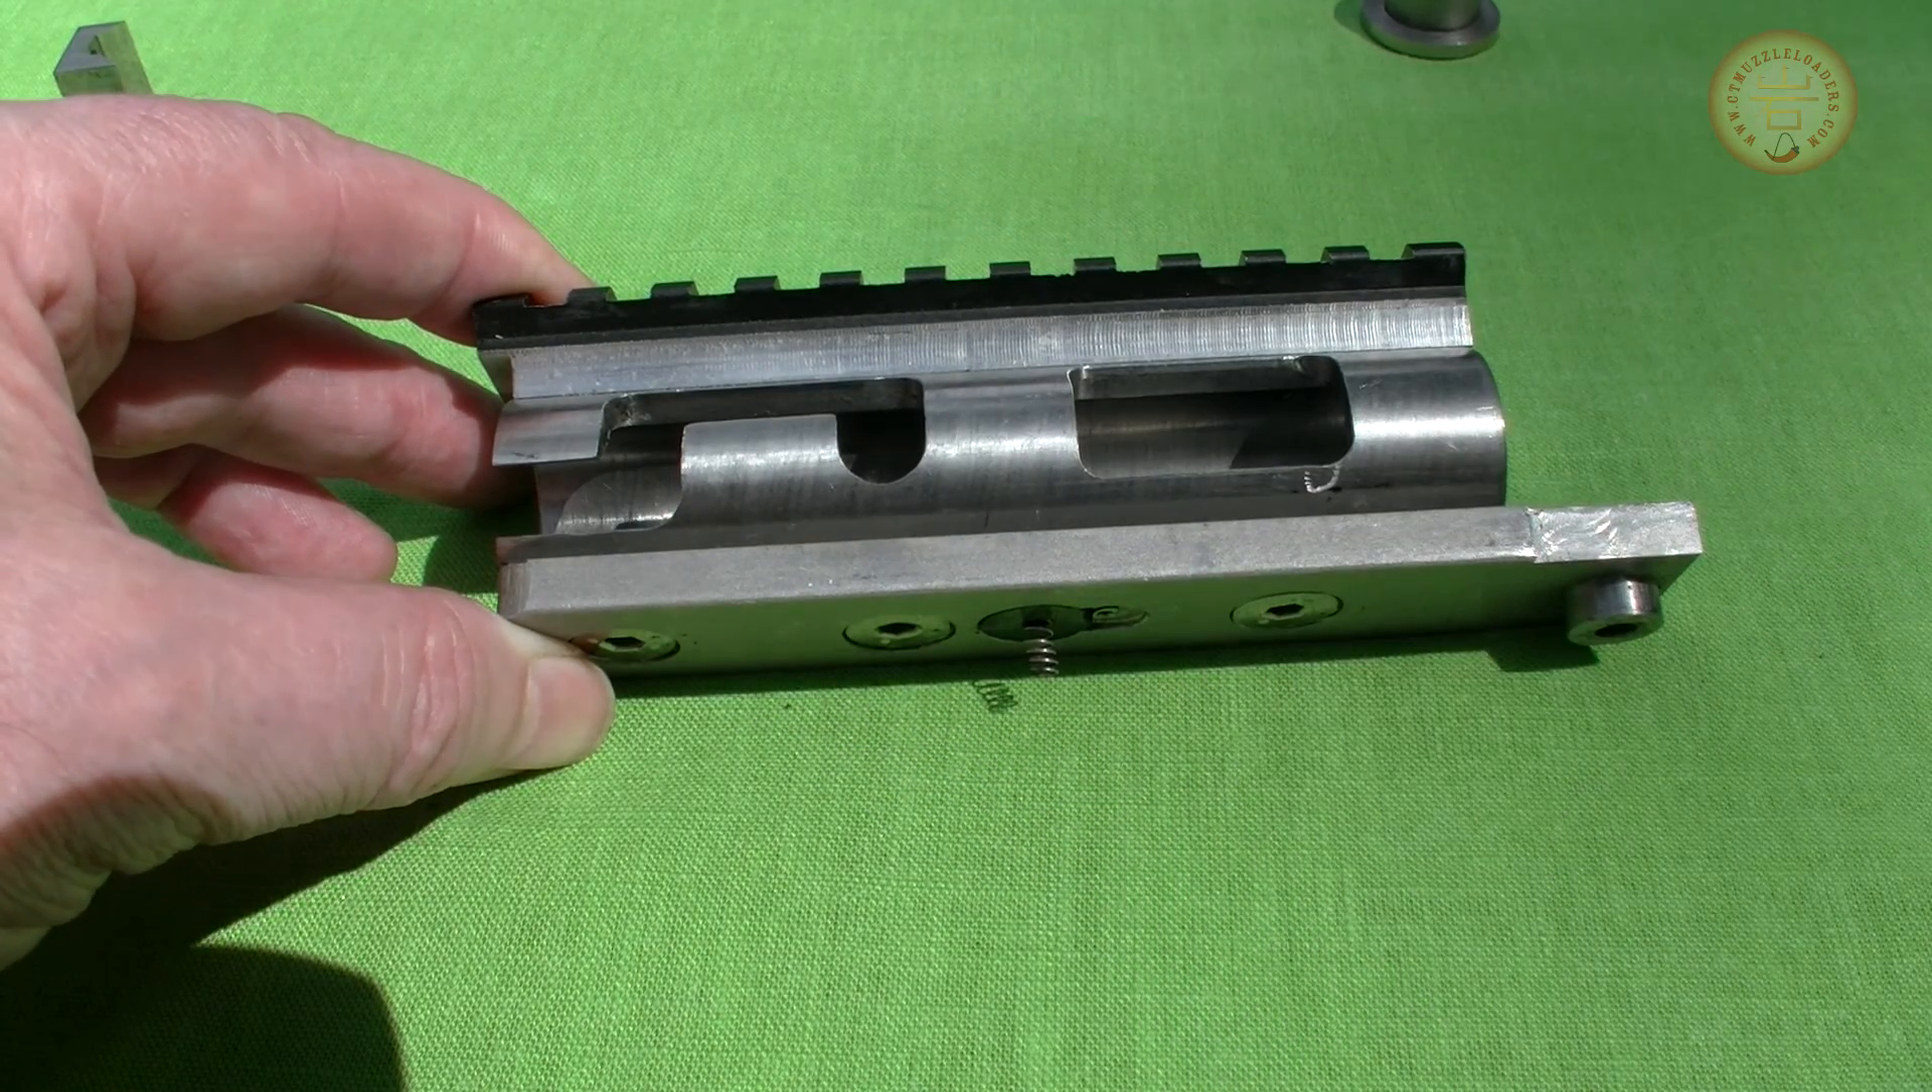A picatinny rail is mounted on top.